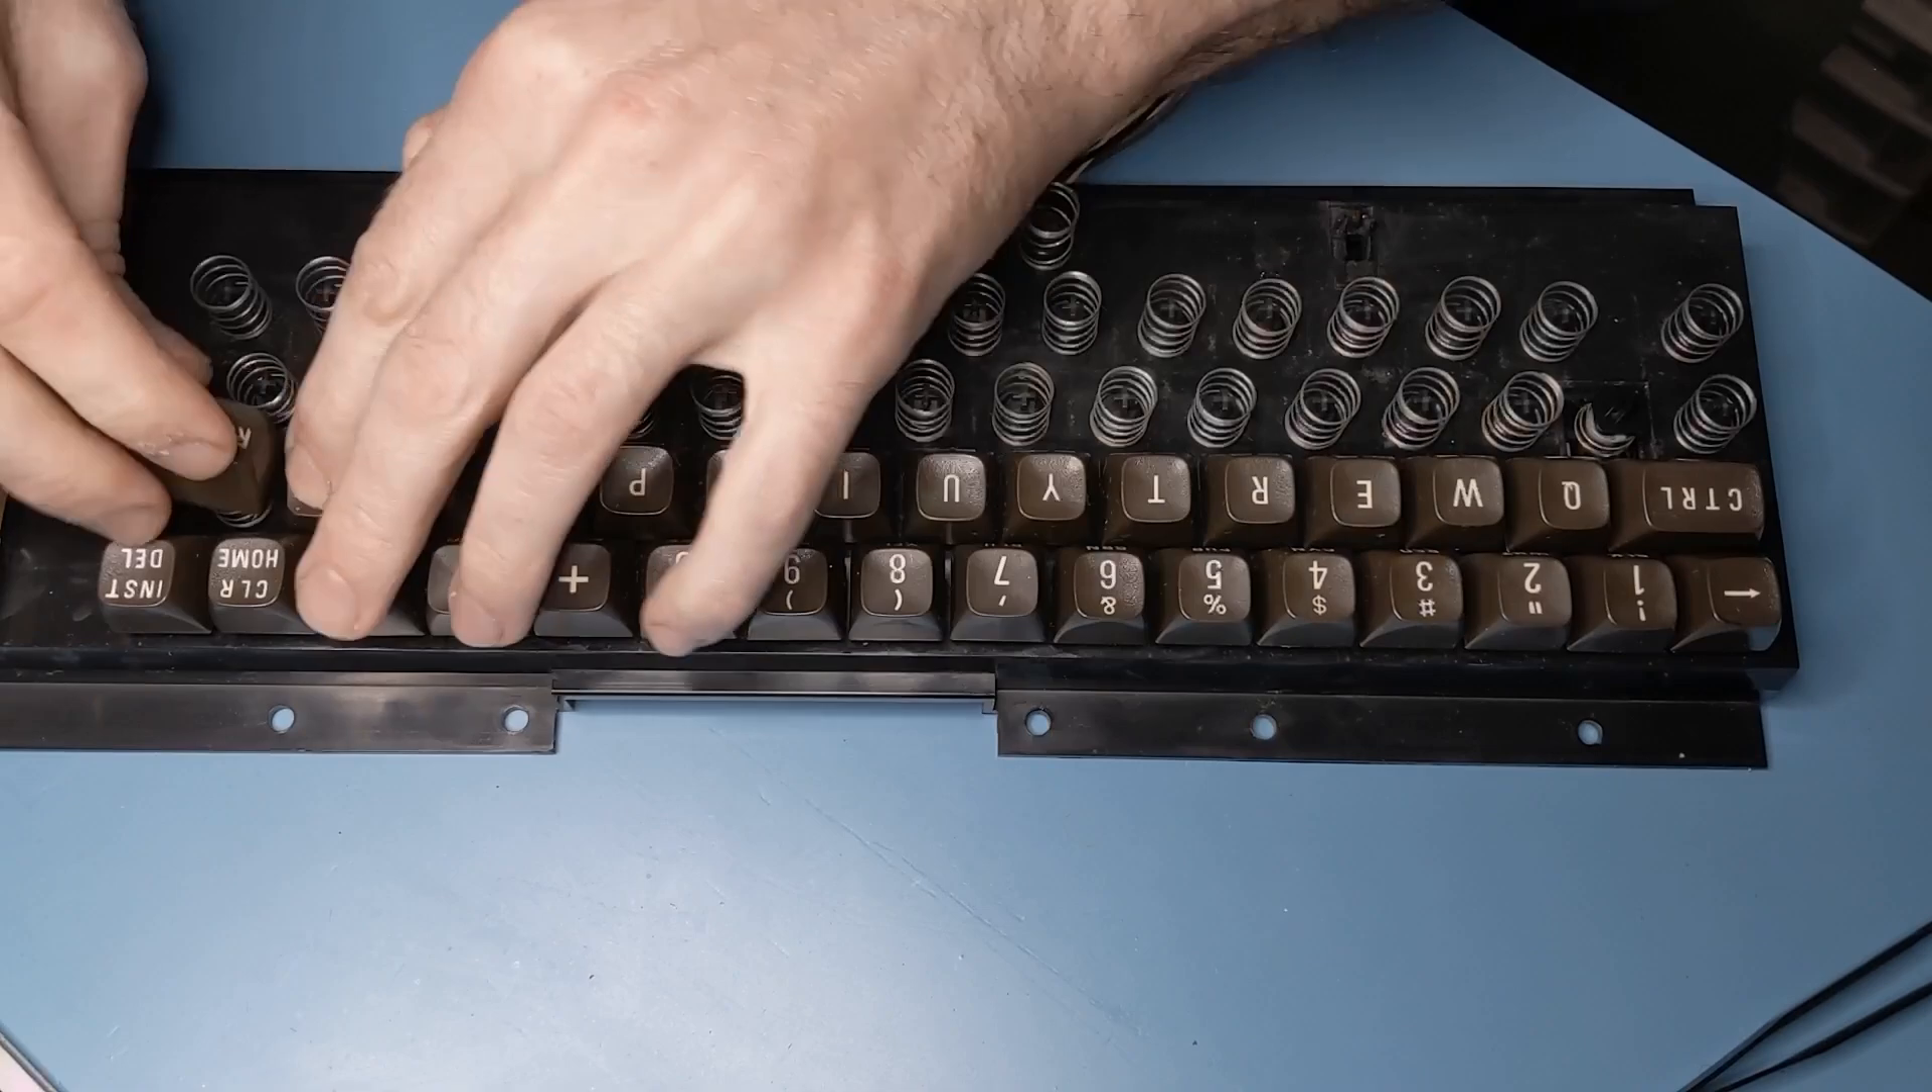Next, the dry and rust free springs went back in place, followed by the clean and shiny keycaps.